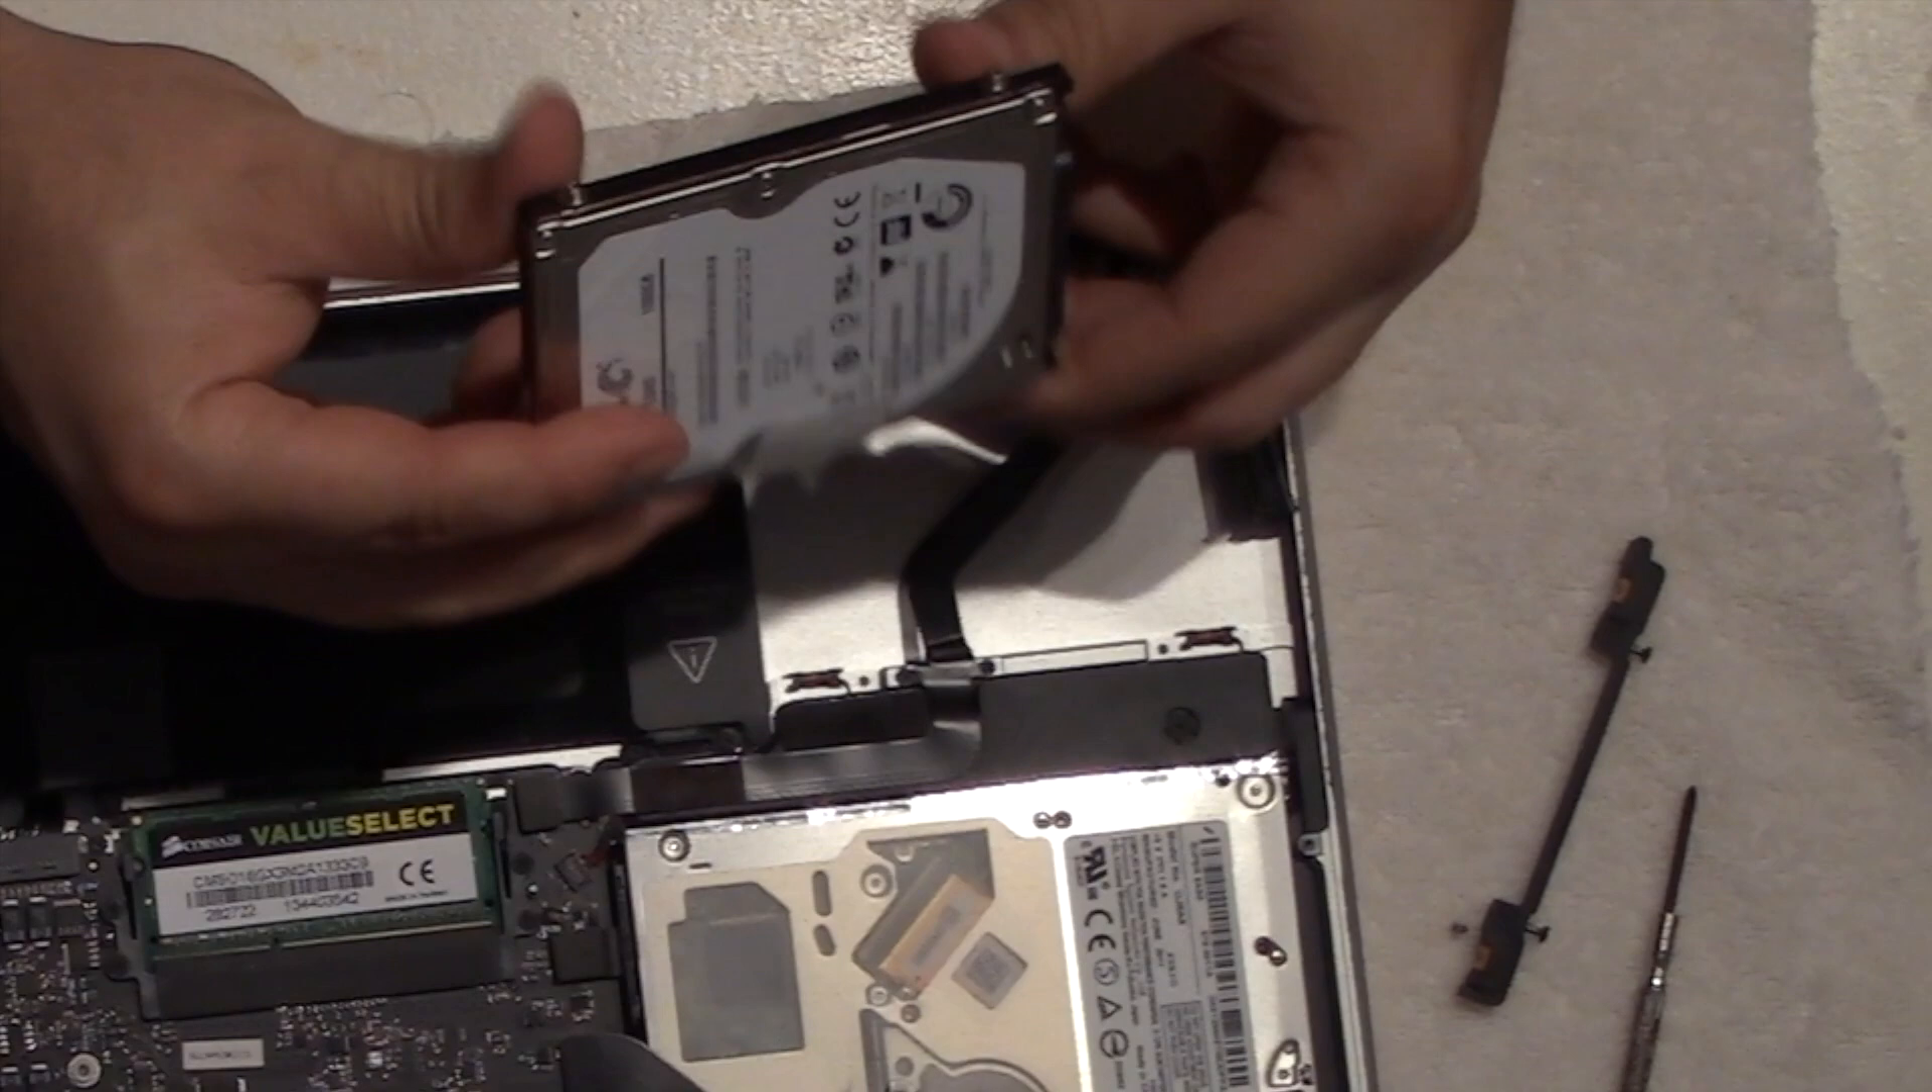Boom, your hard drive is out.